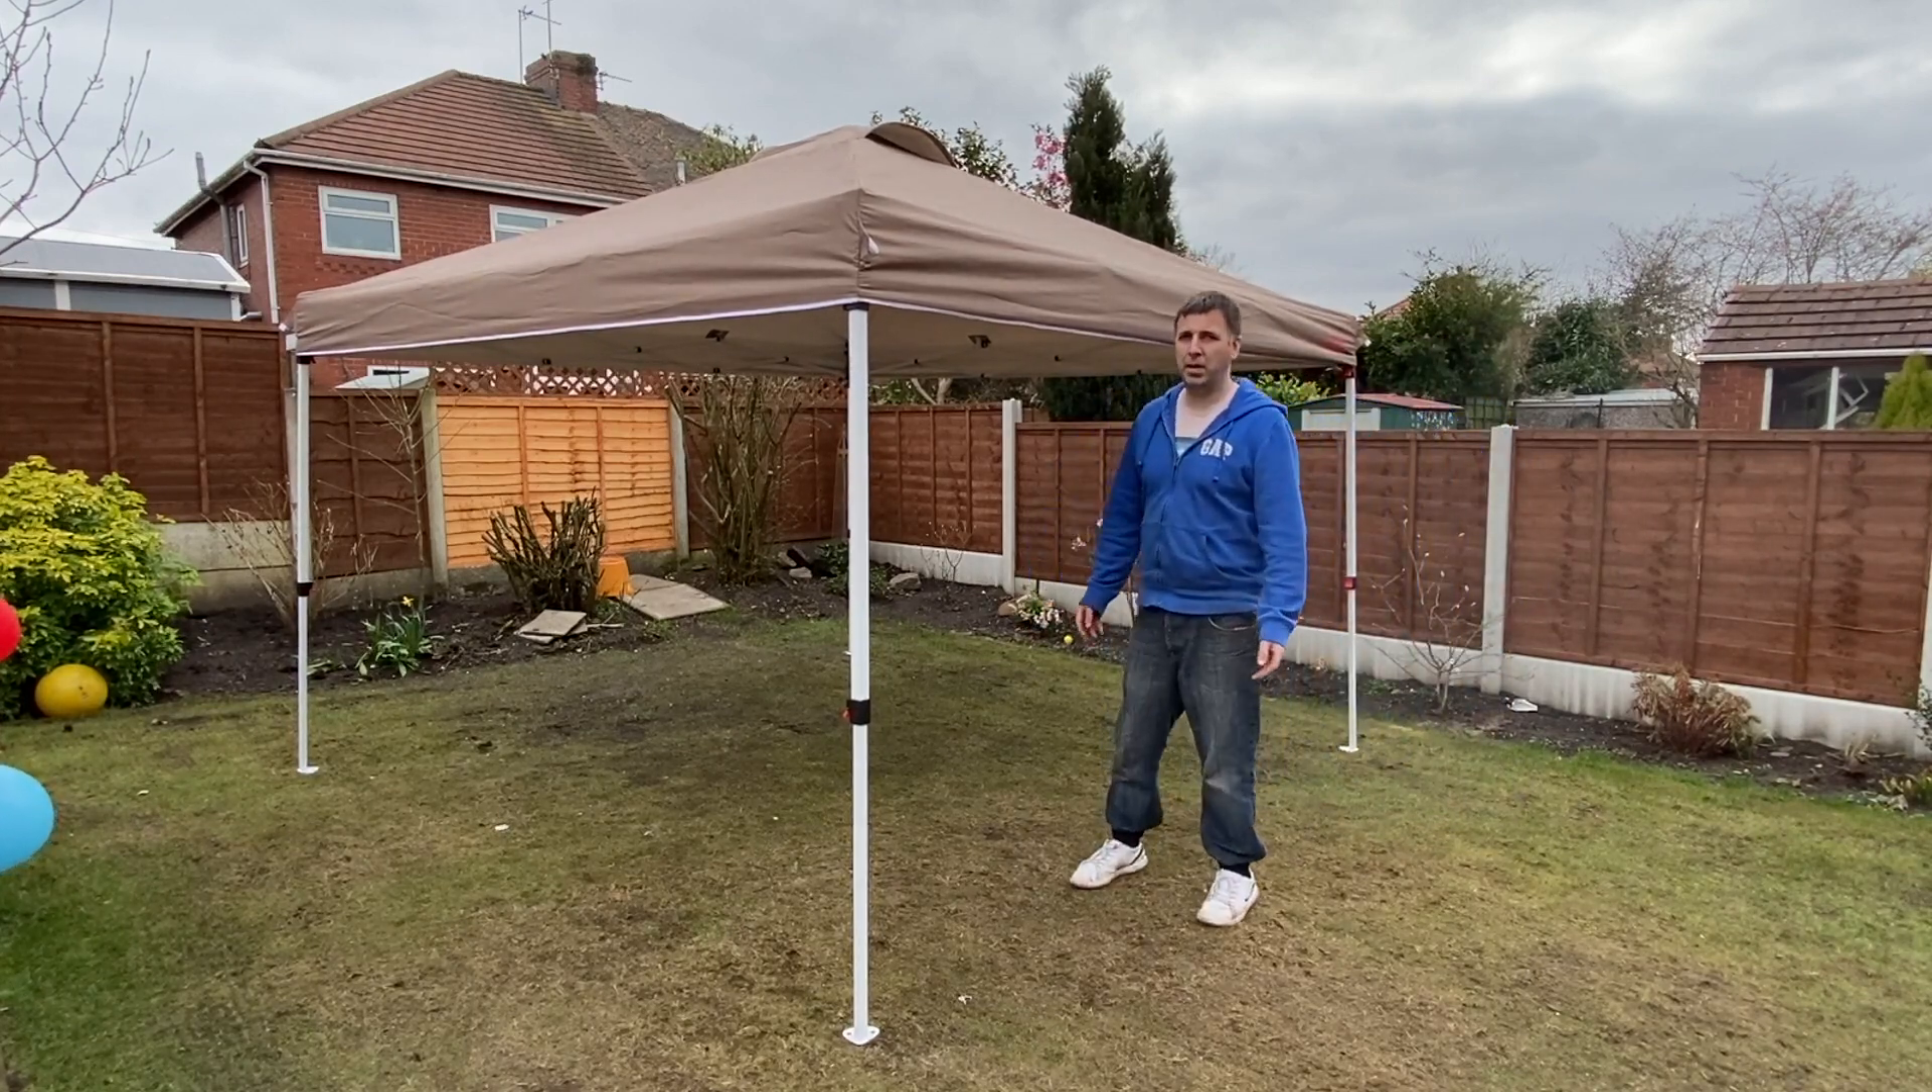And that's it, the canopy has now been built.